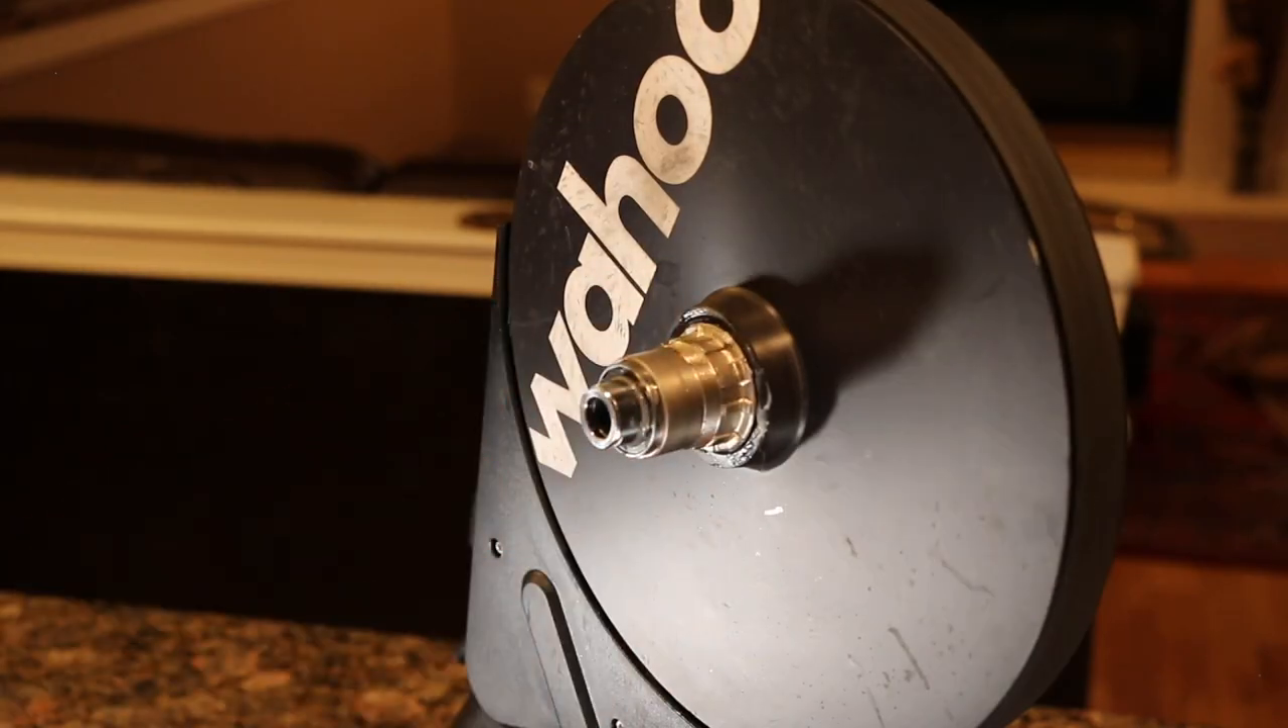Got the new freehub body mounted.